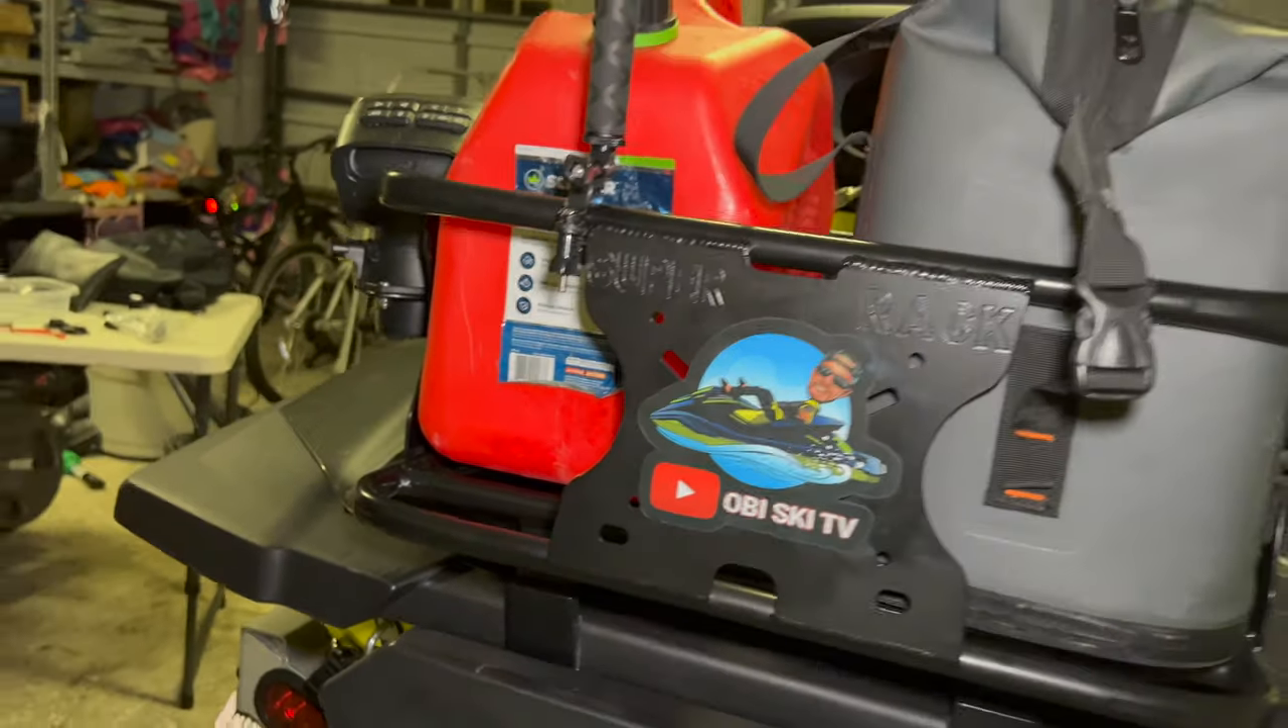The rack is complete ladies and gentlemen.